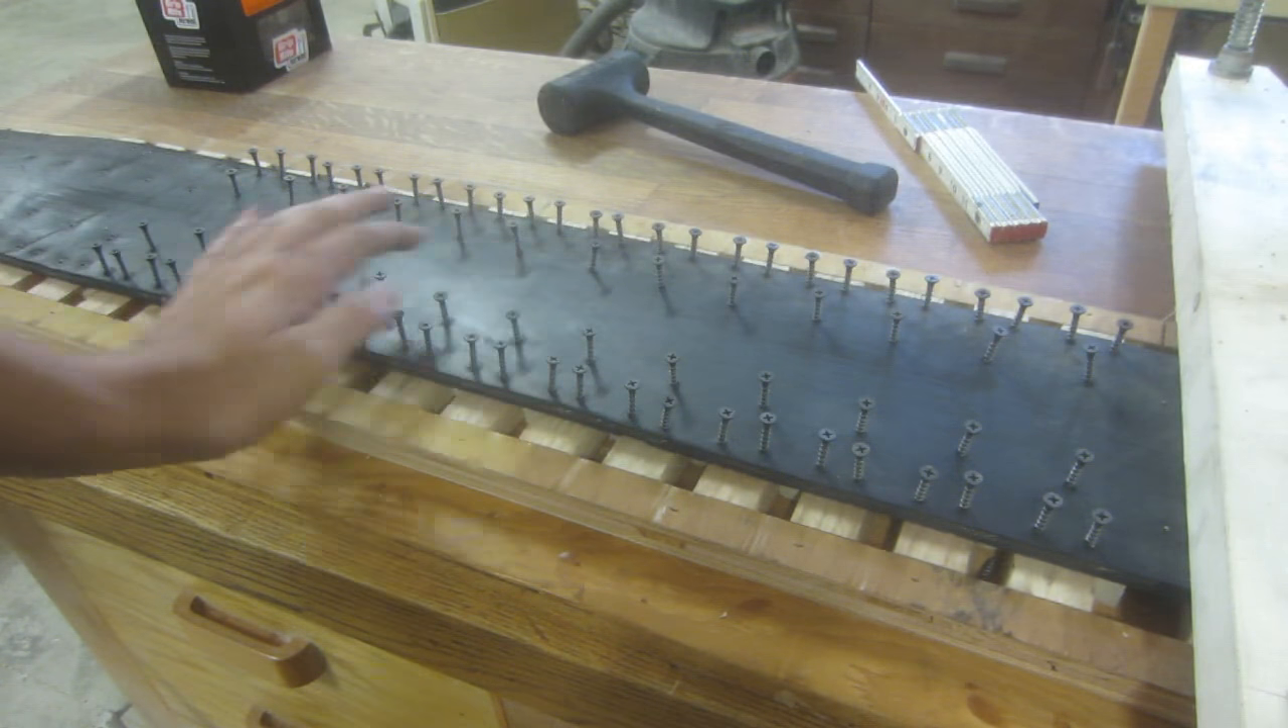All right, so as you can see, I've got all the screws in place here in the, in the holes I drilled earlier. Now I just need to screw them in.